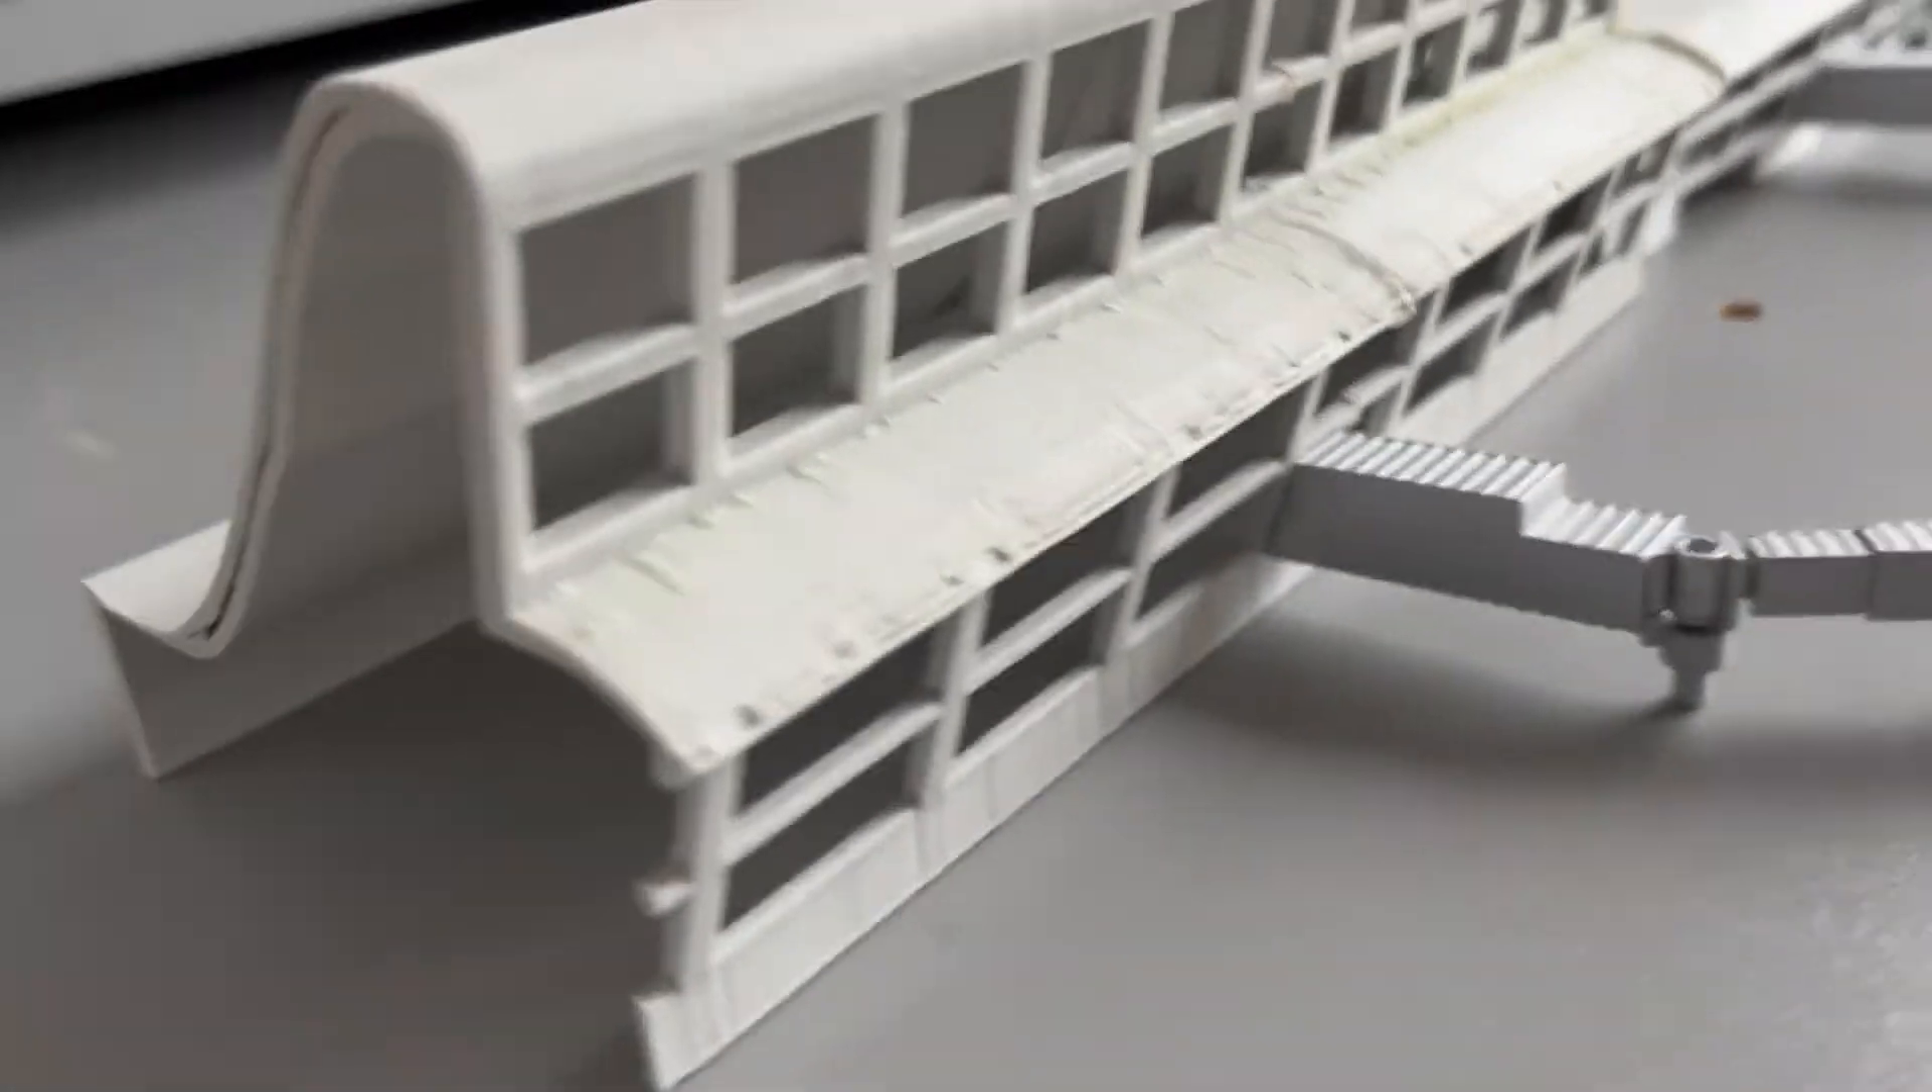Well there are still open windows but for the rest the terminal looks already quite finished.